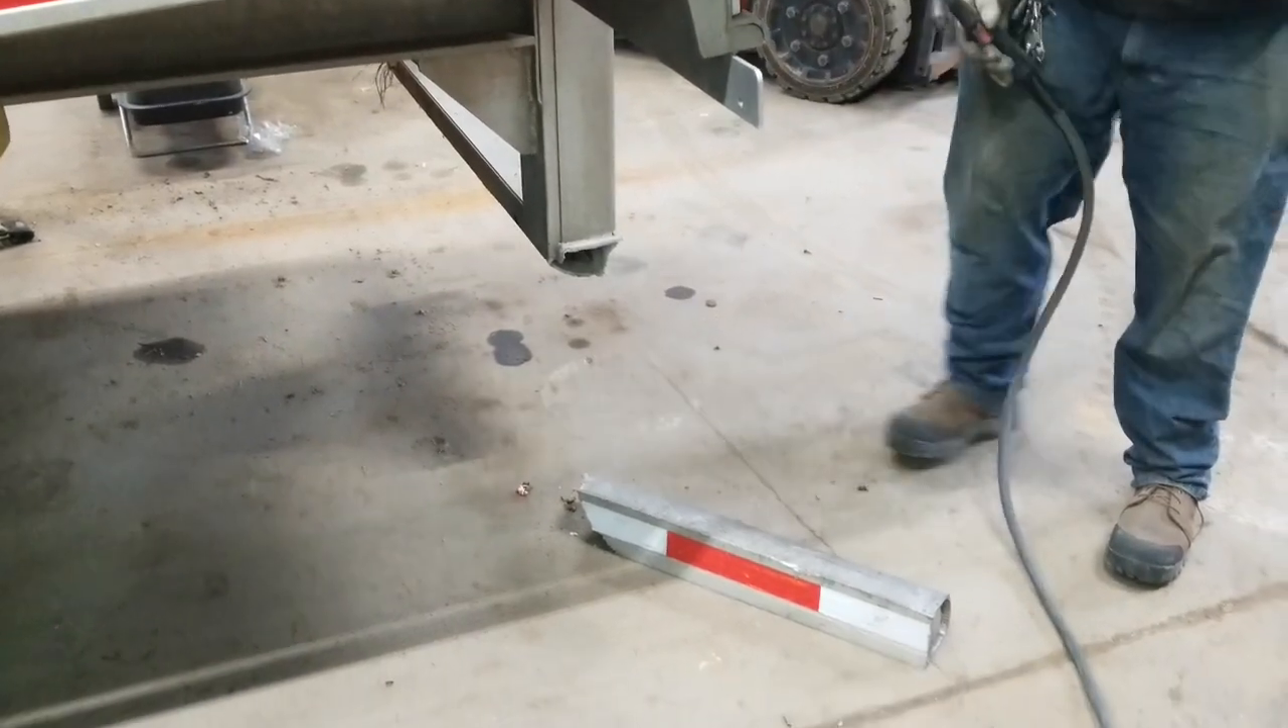Jeremy is removing the bumper, the last piece that was hanging on a thread on the top.